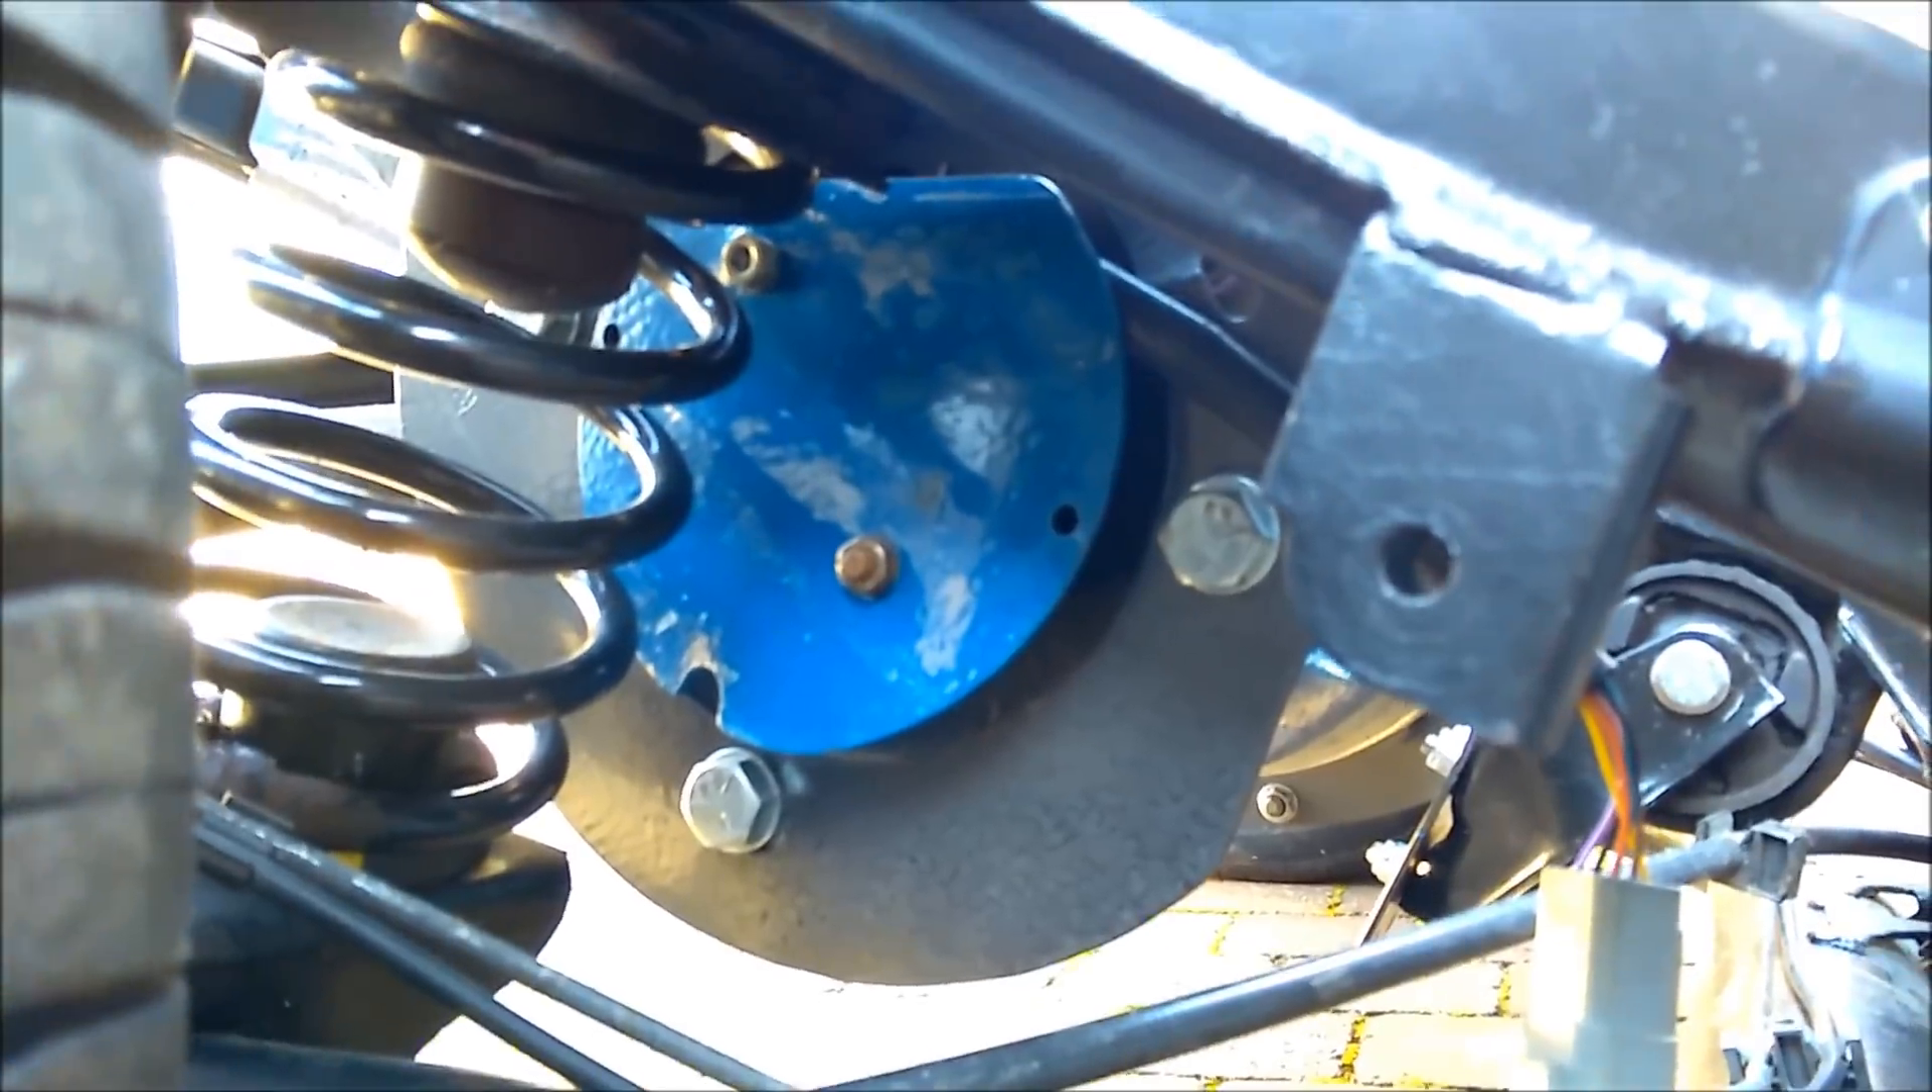In addition is I've put a little cover plate on the end of the motor just to stop the stones potentially going into the air flow holes at the back.